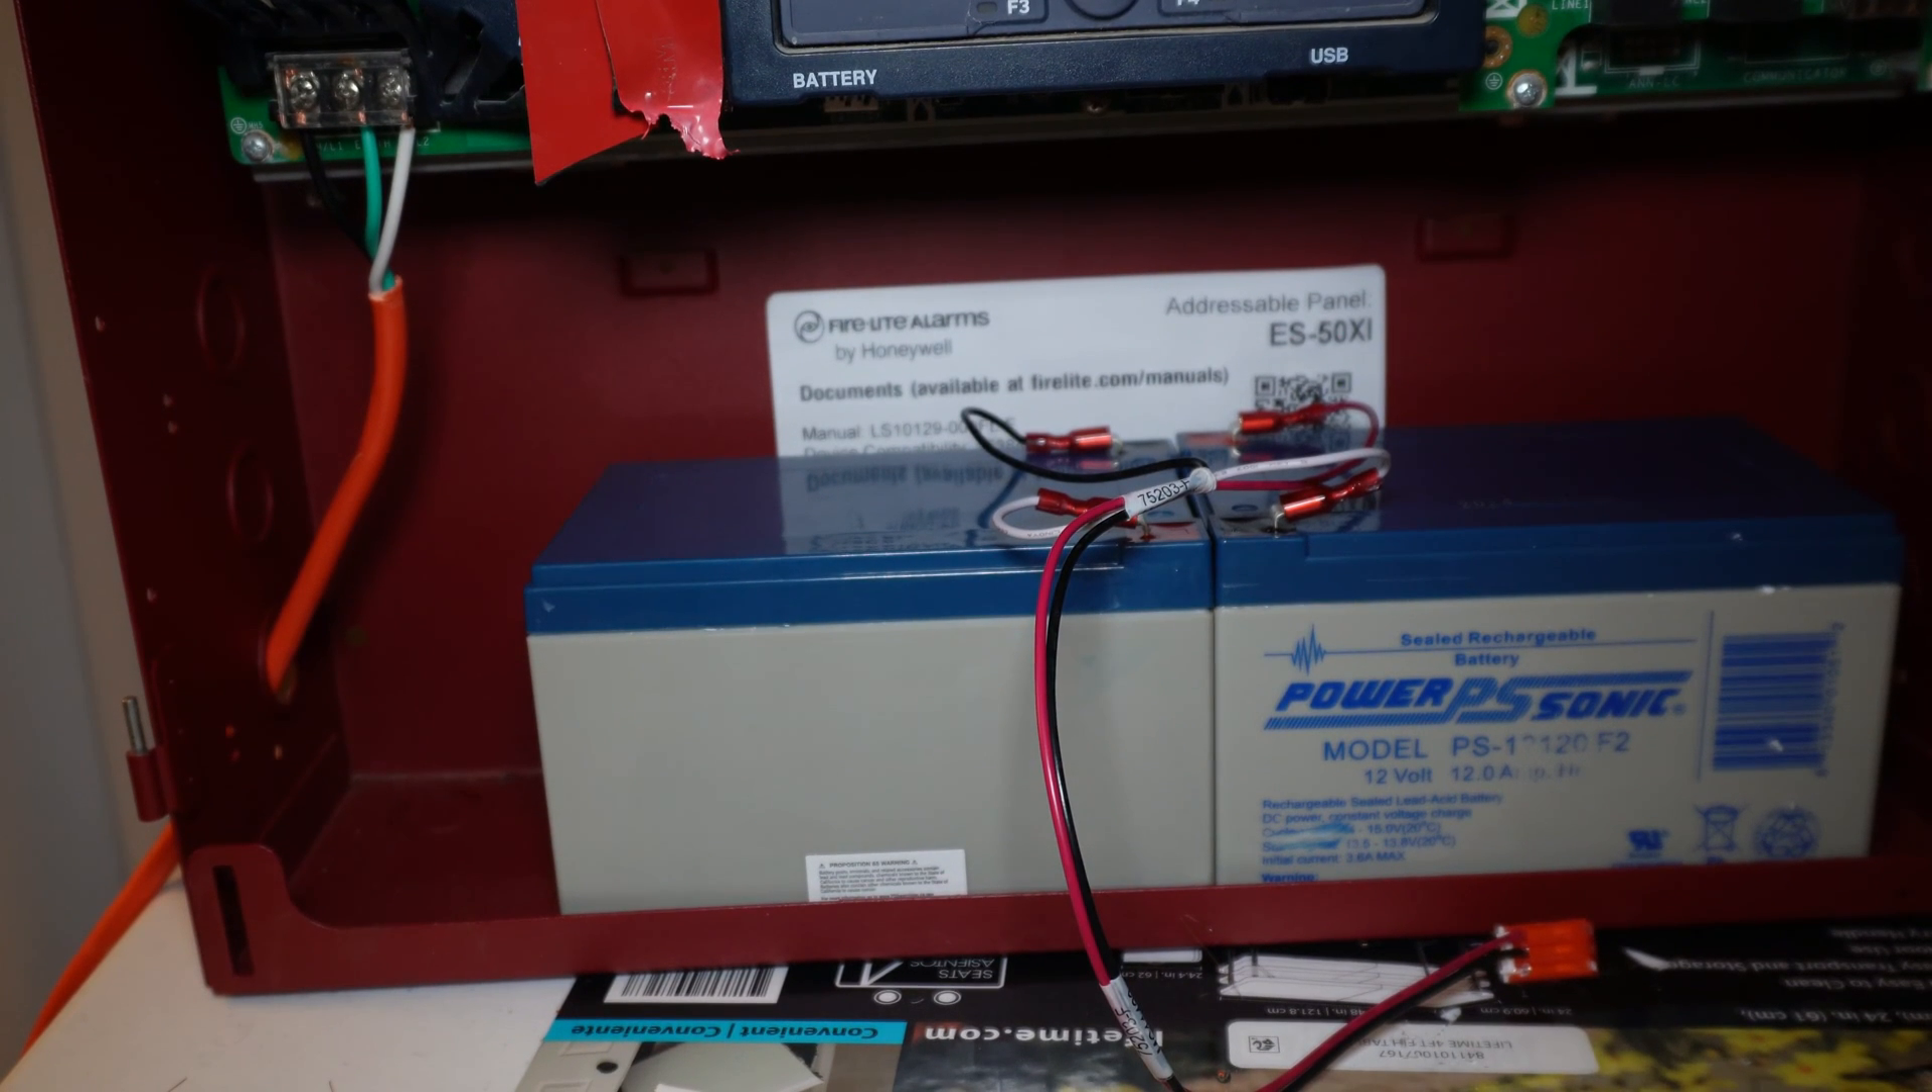All right so now we've got the battery side wired up.